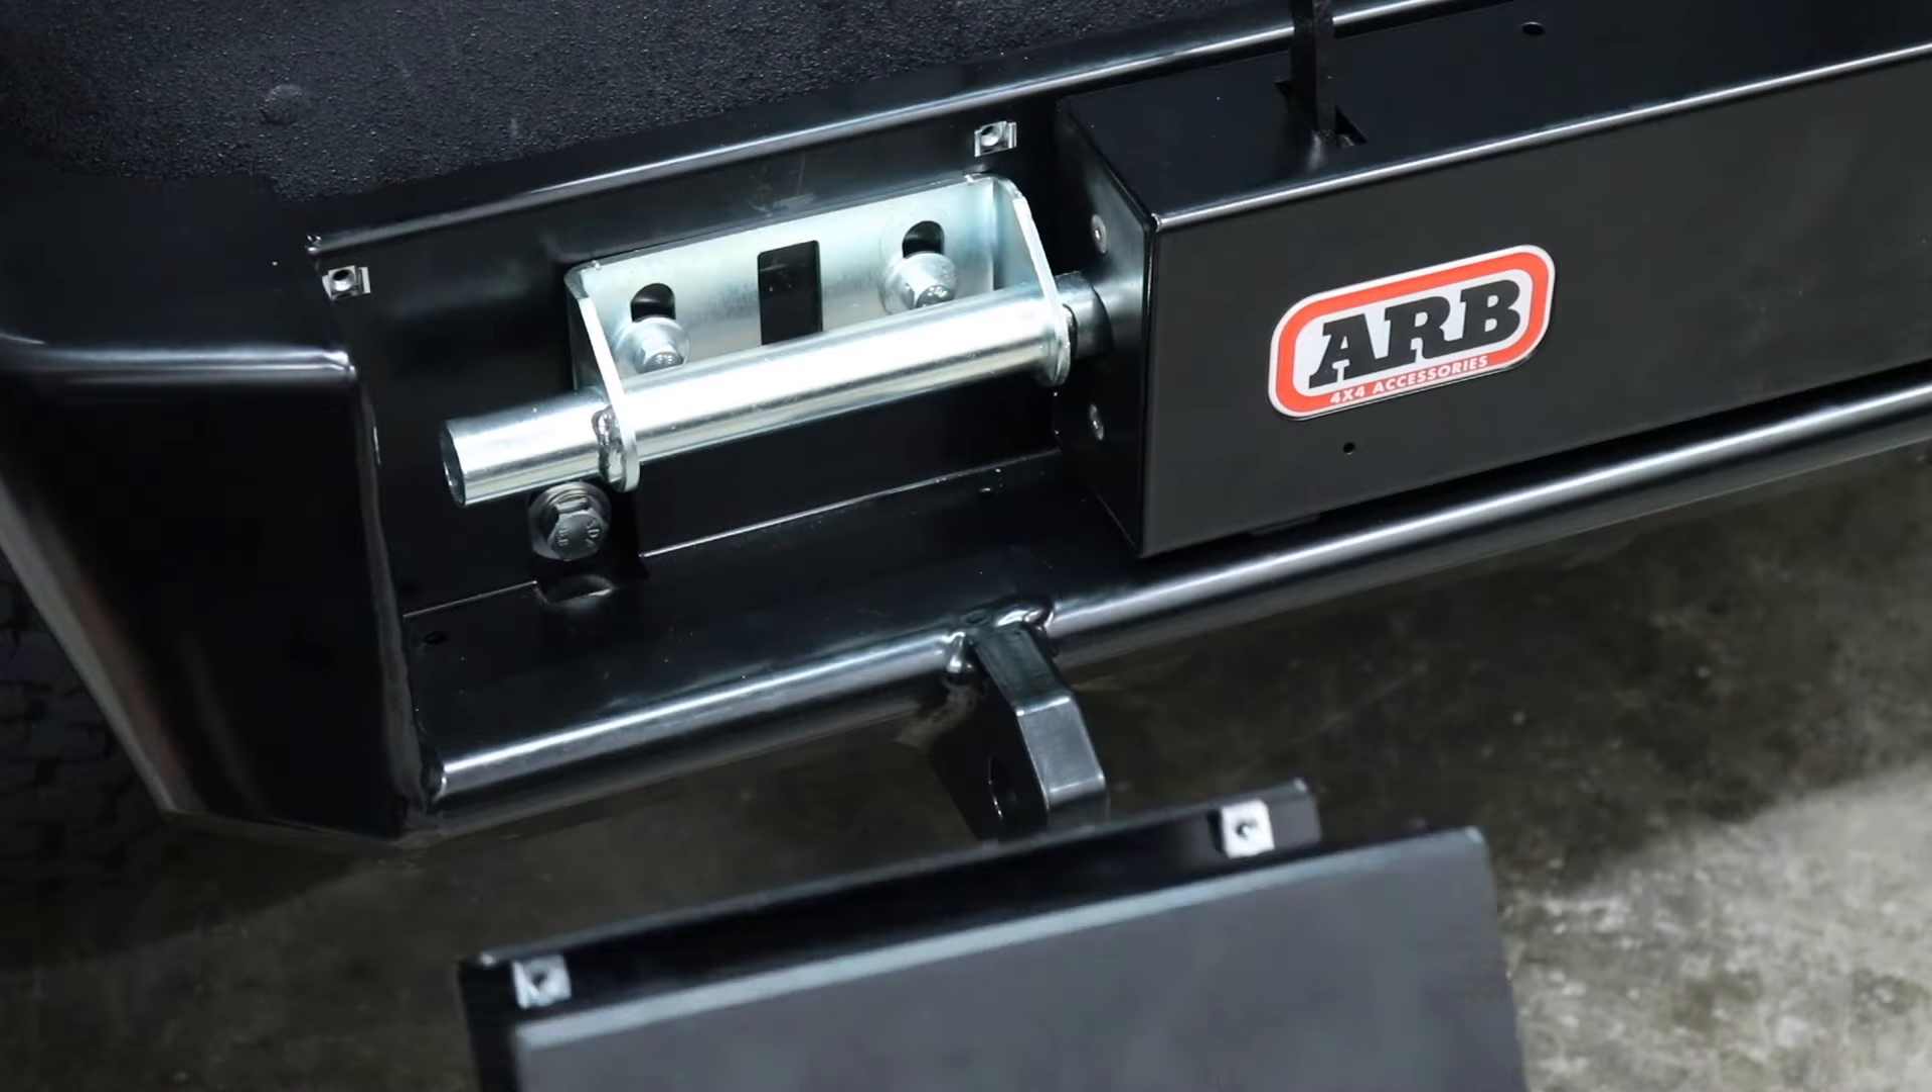So we just need to install this cover plate now.